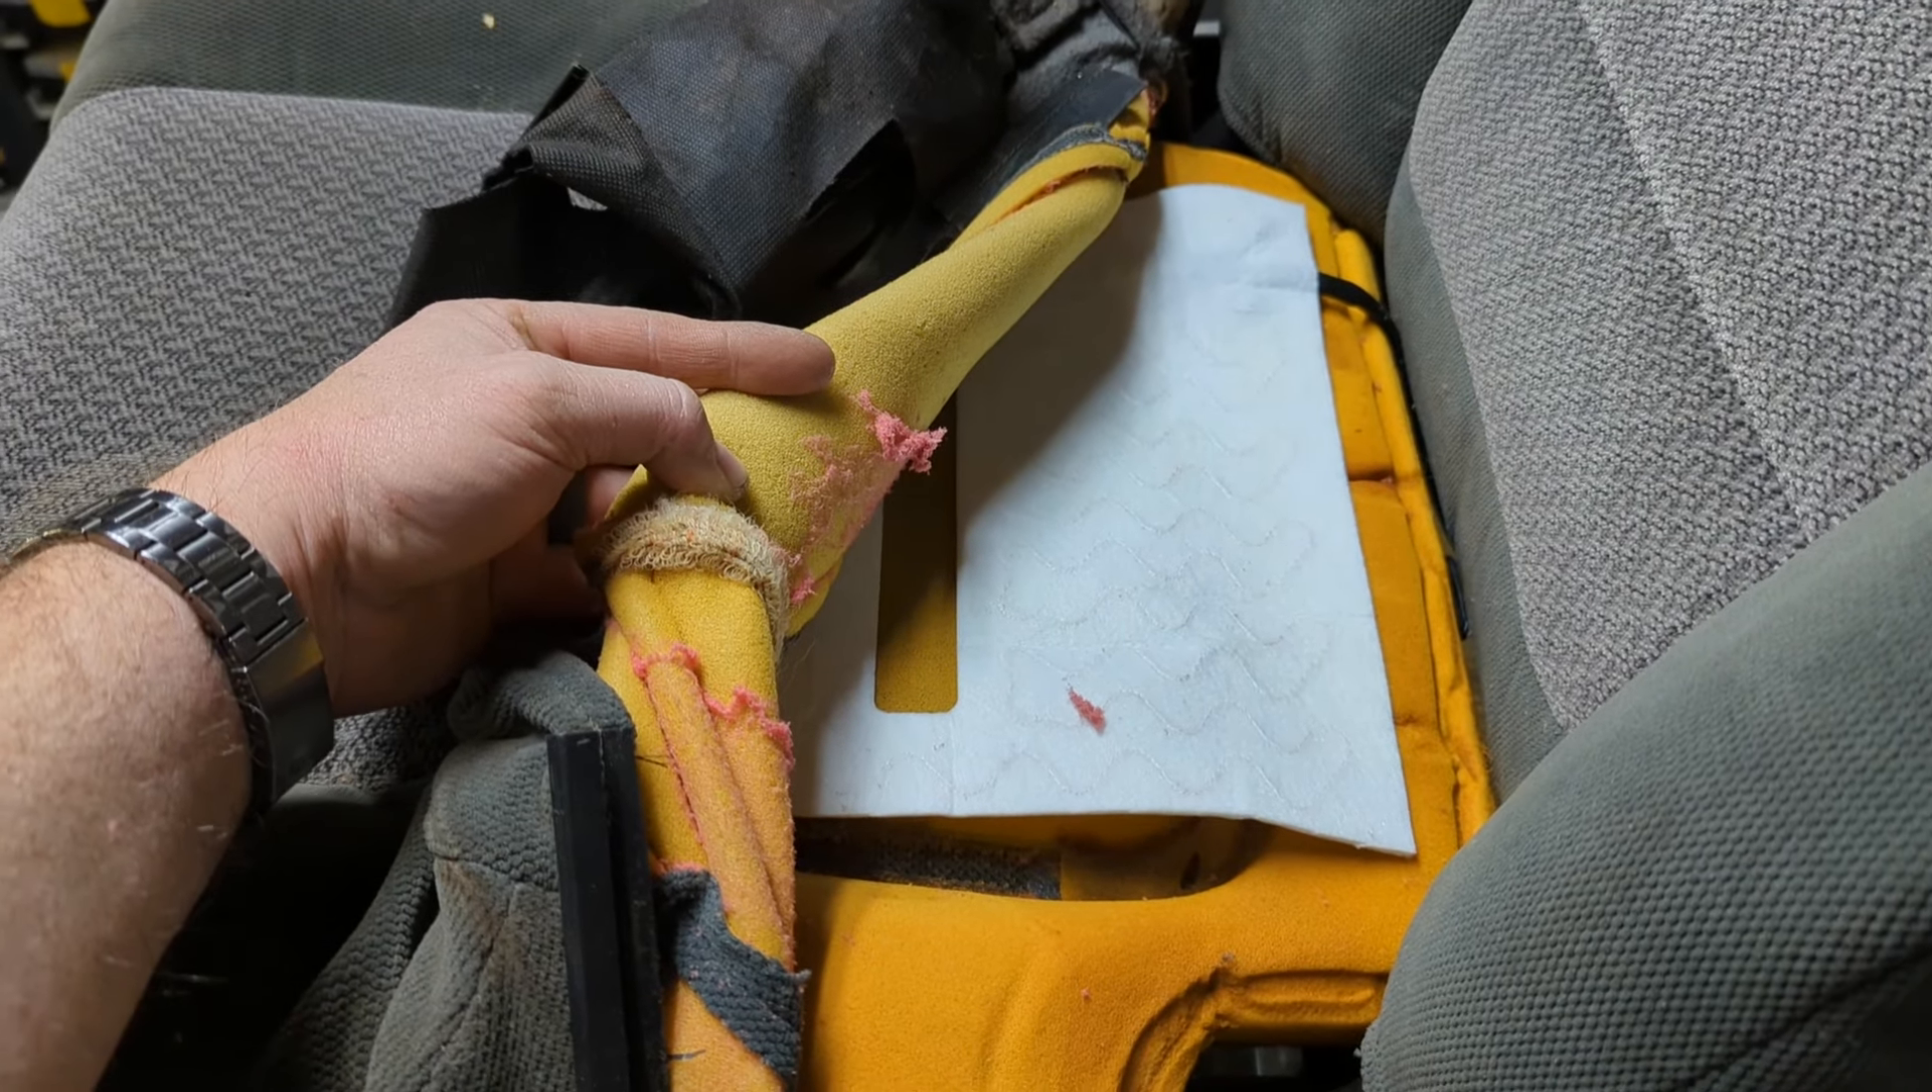These particular pads are about 12 inches by 12 inches and they fit perfectly in this particular seat.